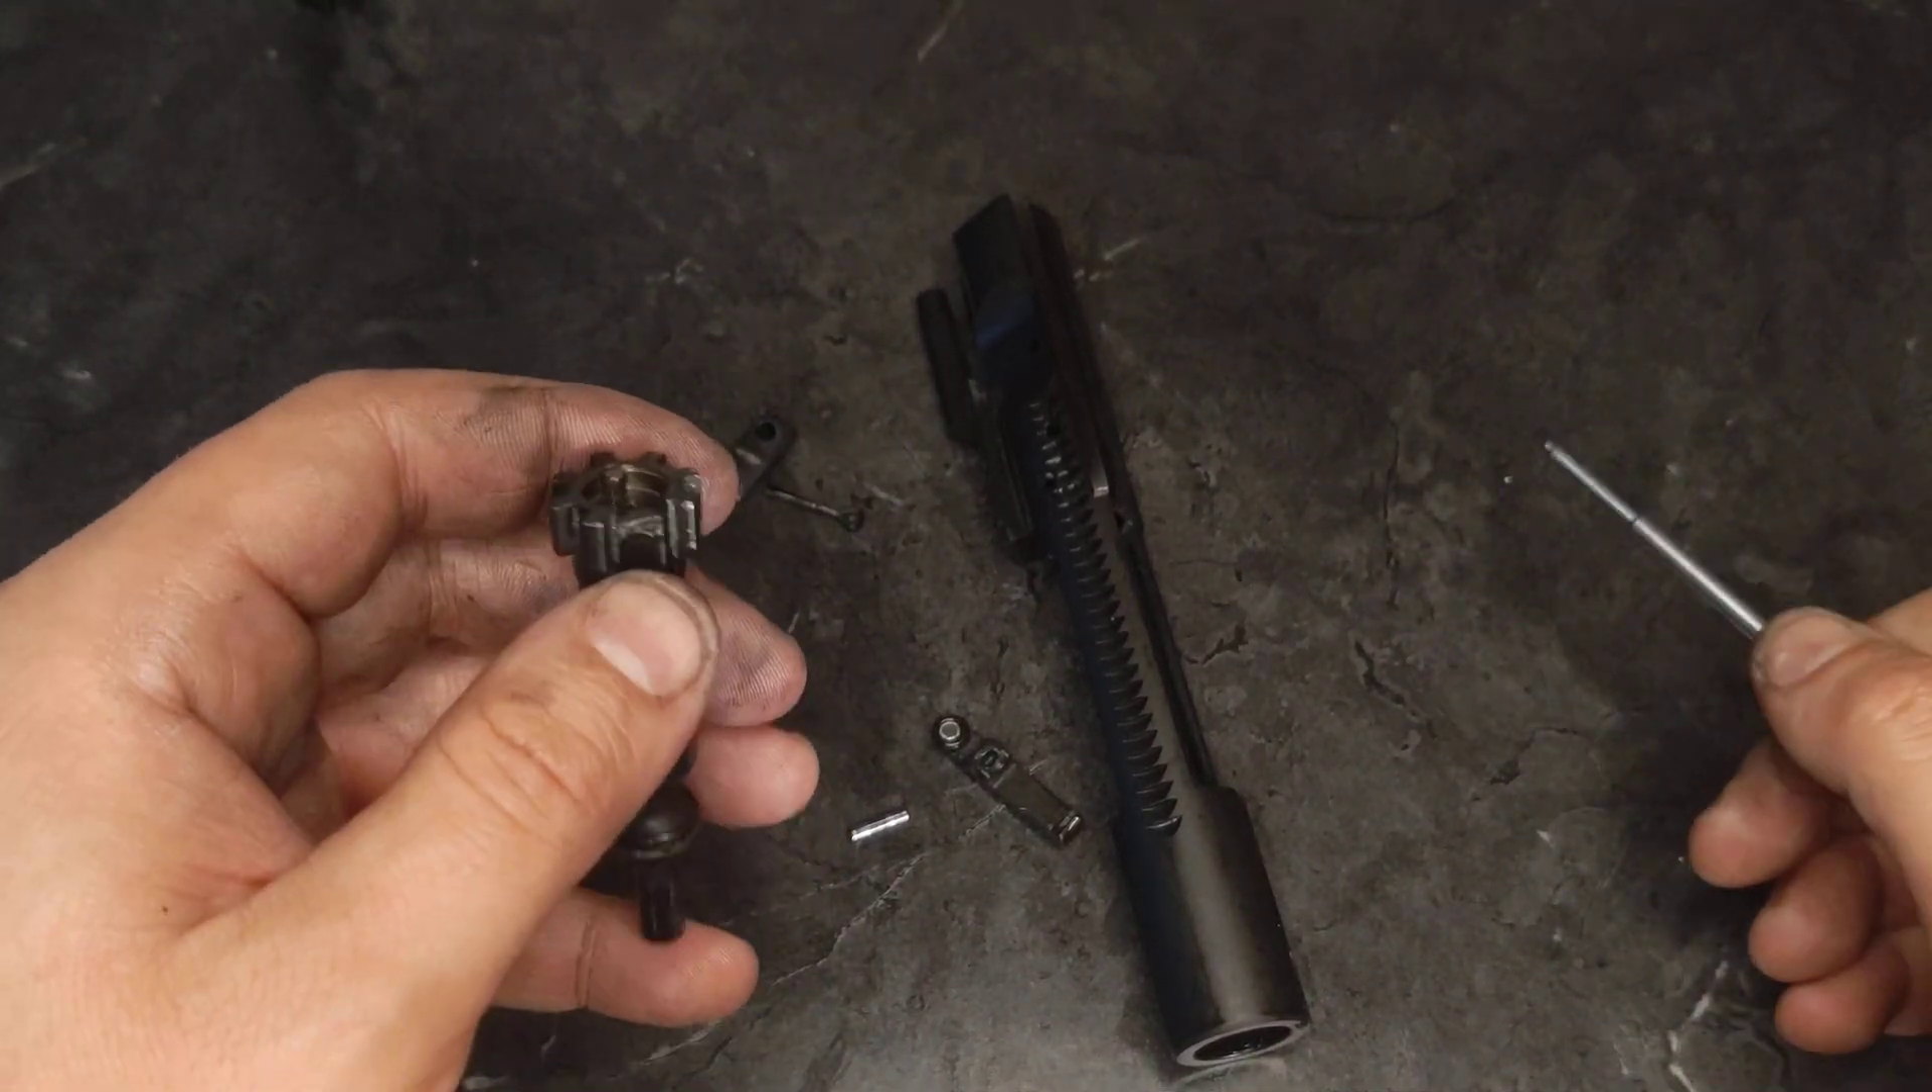That is a disassembled AR -15 bolt carrier group.